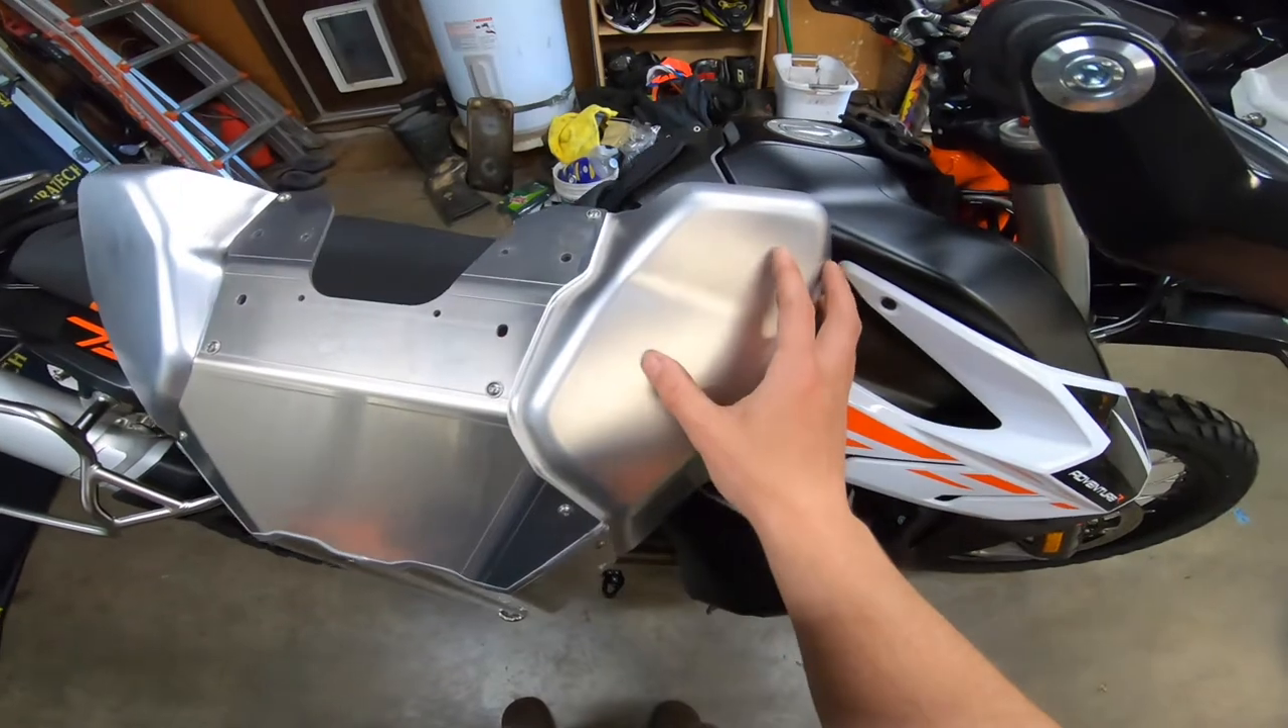Once the stock skid plate is out of the way, I assembled the Rallyform plate.